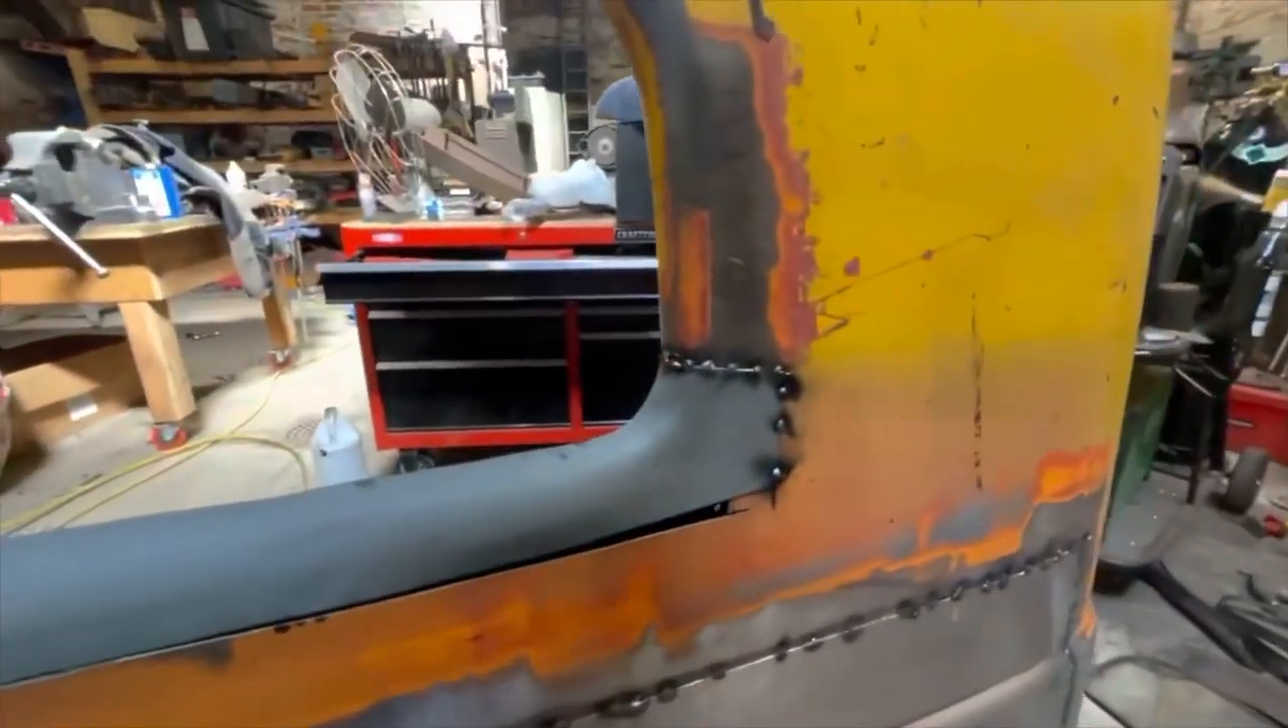I've got a little bit of a gap here that I'm going to have to address.